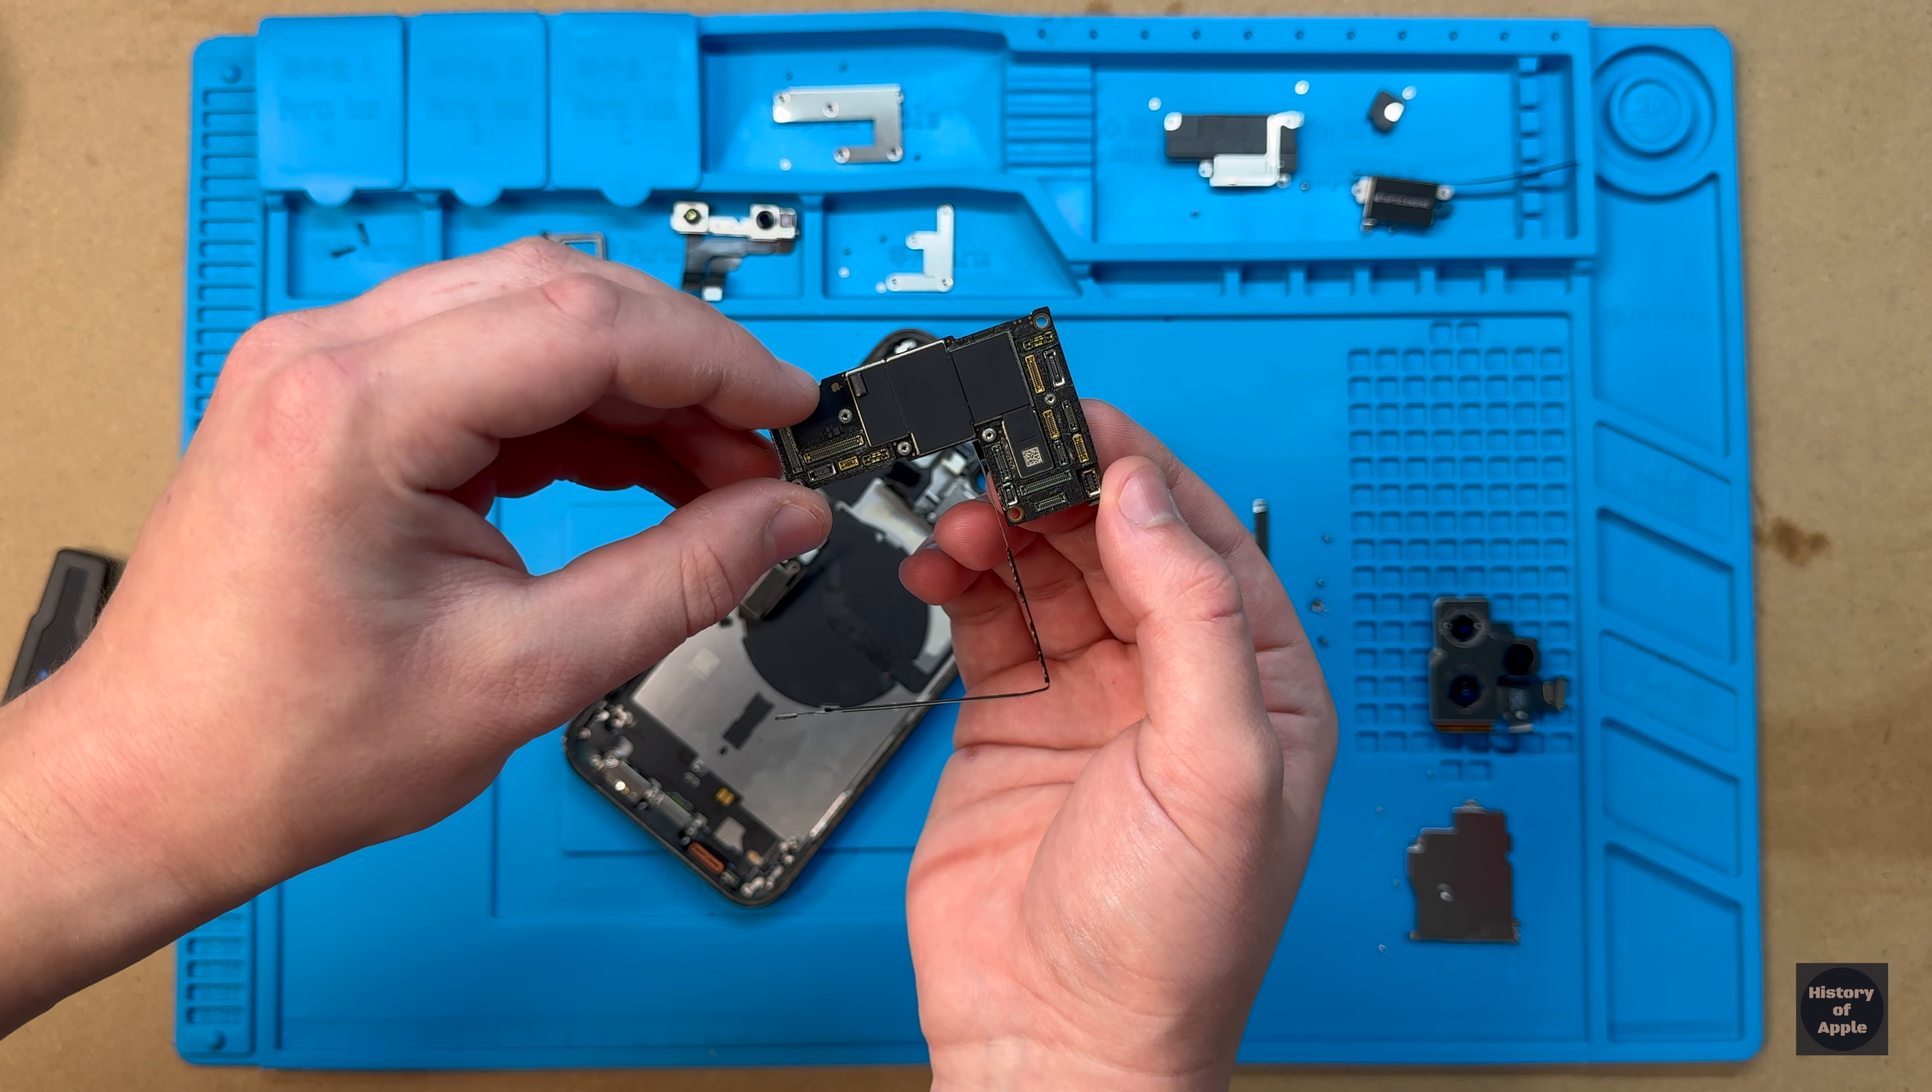And carefully pry up the logic board. And just like that, it's finally removed.